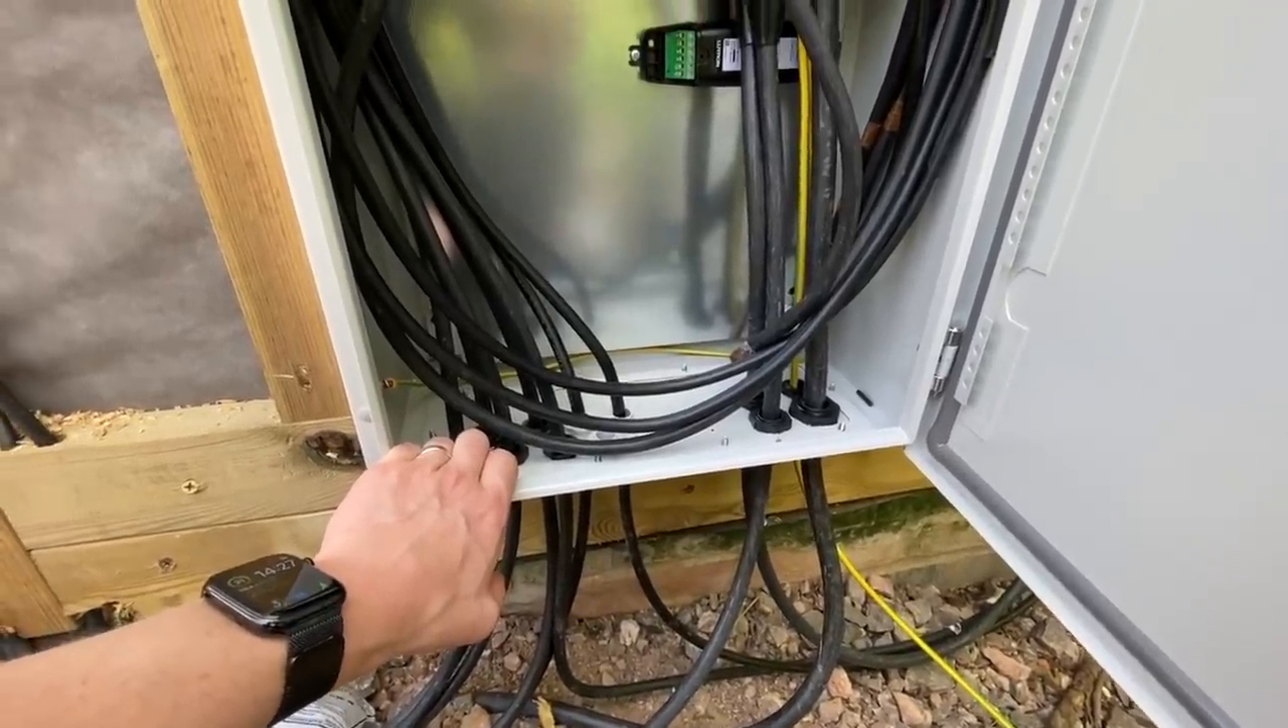I've got all these cables up into the box with compression glands, so that's all done.